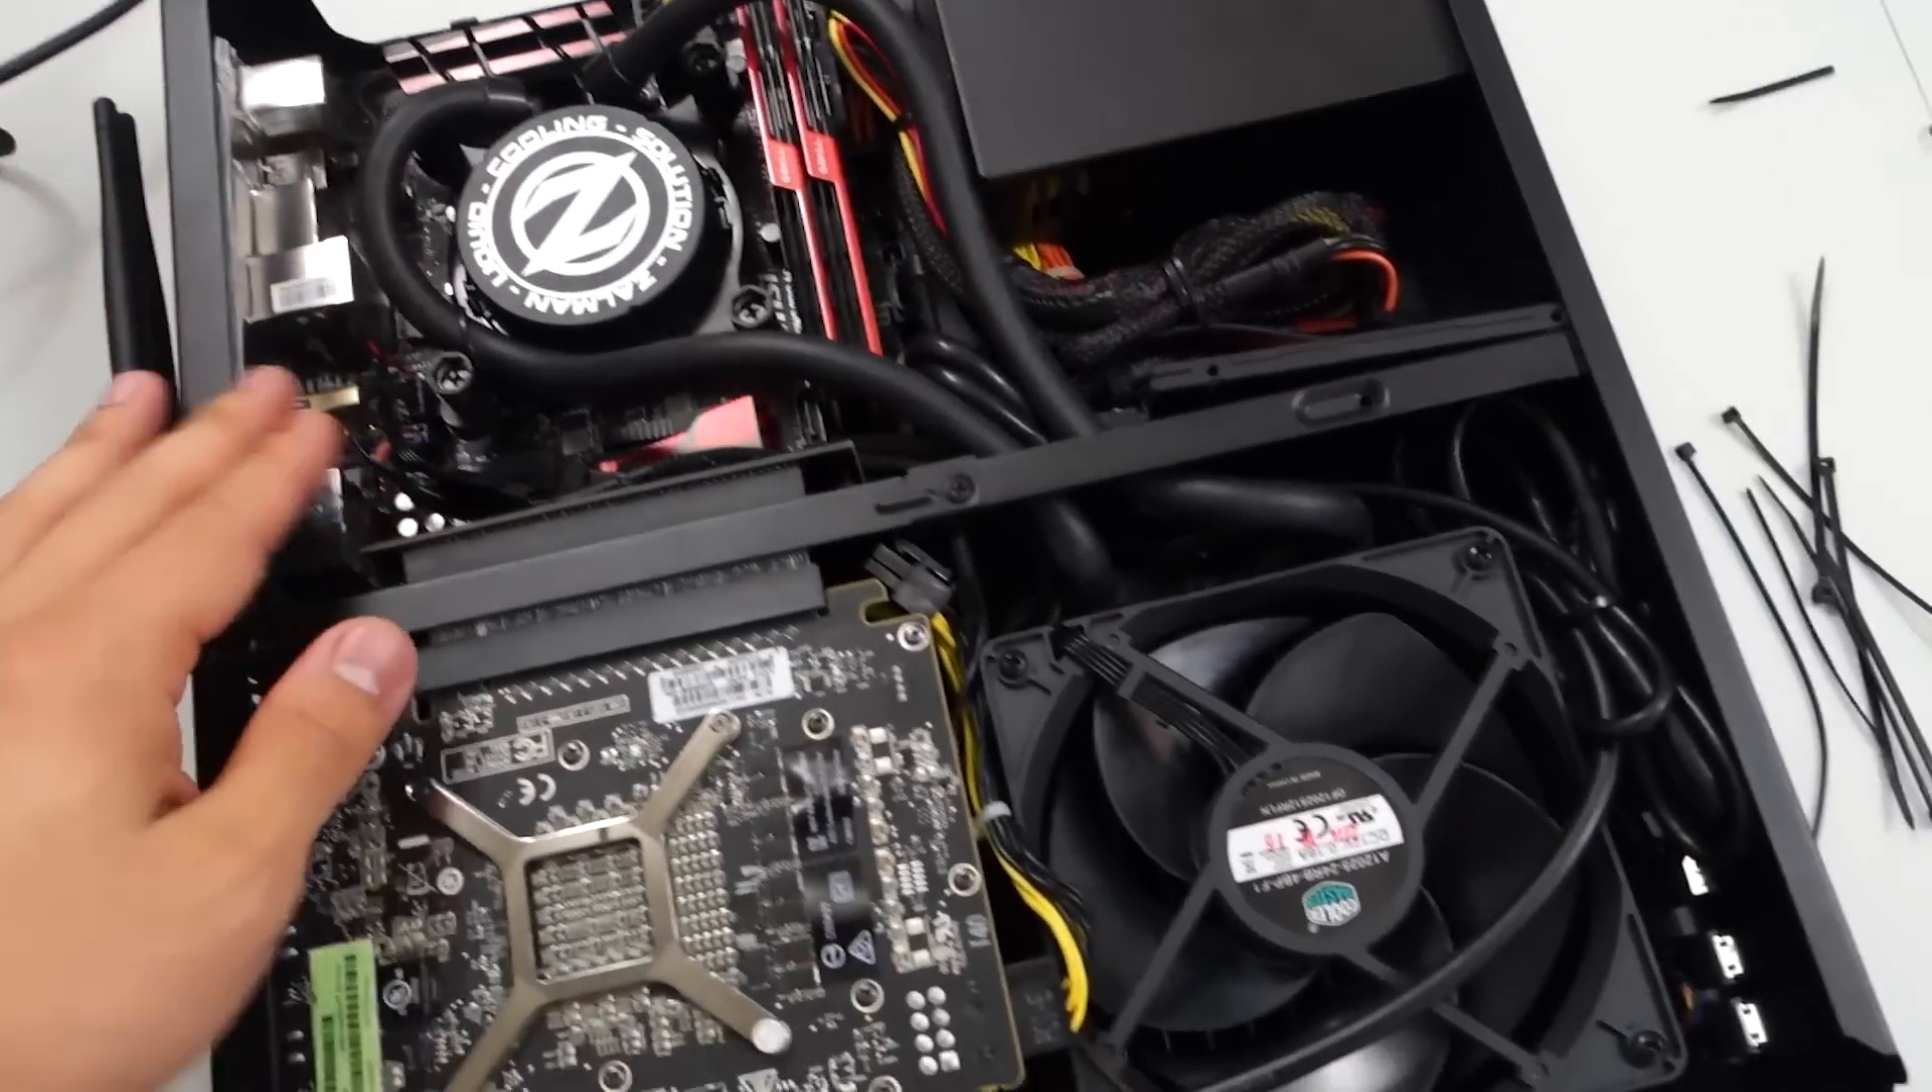So, yeah, I got the CPU block on there all right.